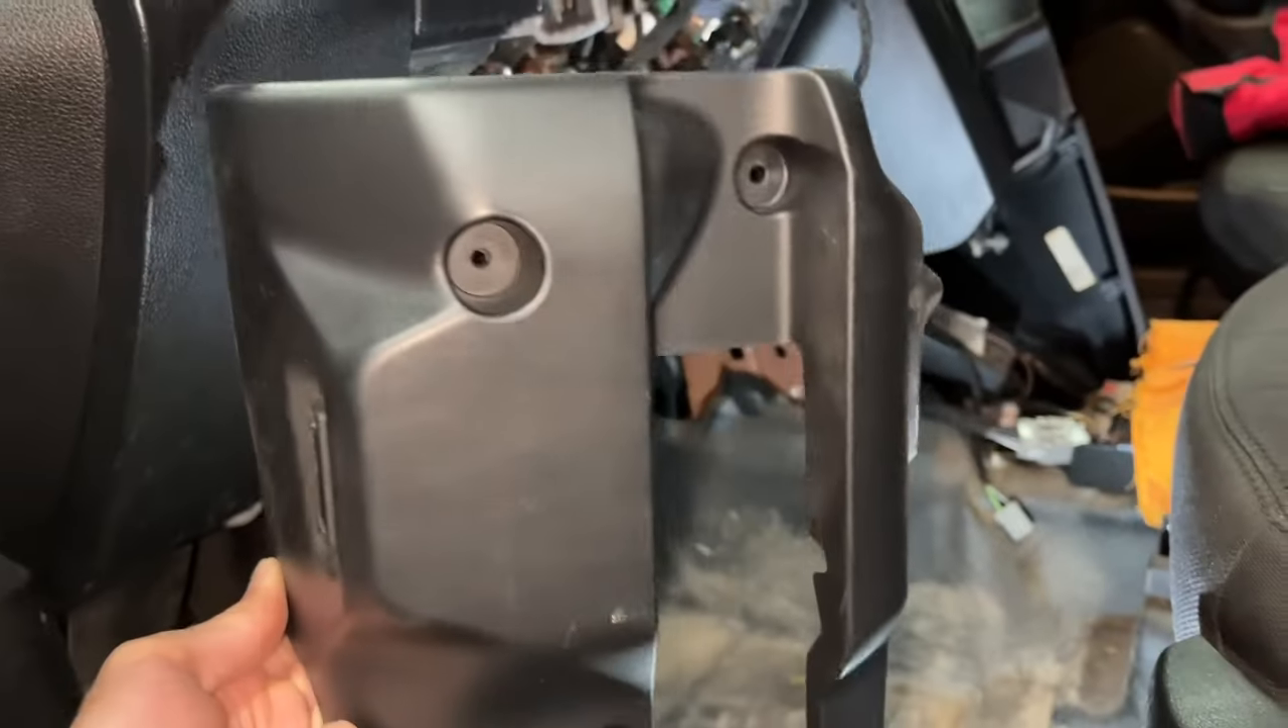I got this off. This is the lower shroud off the steering column.